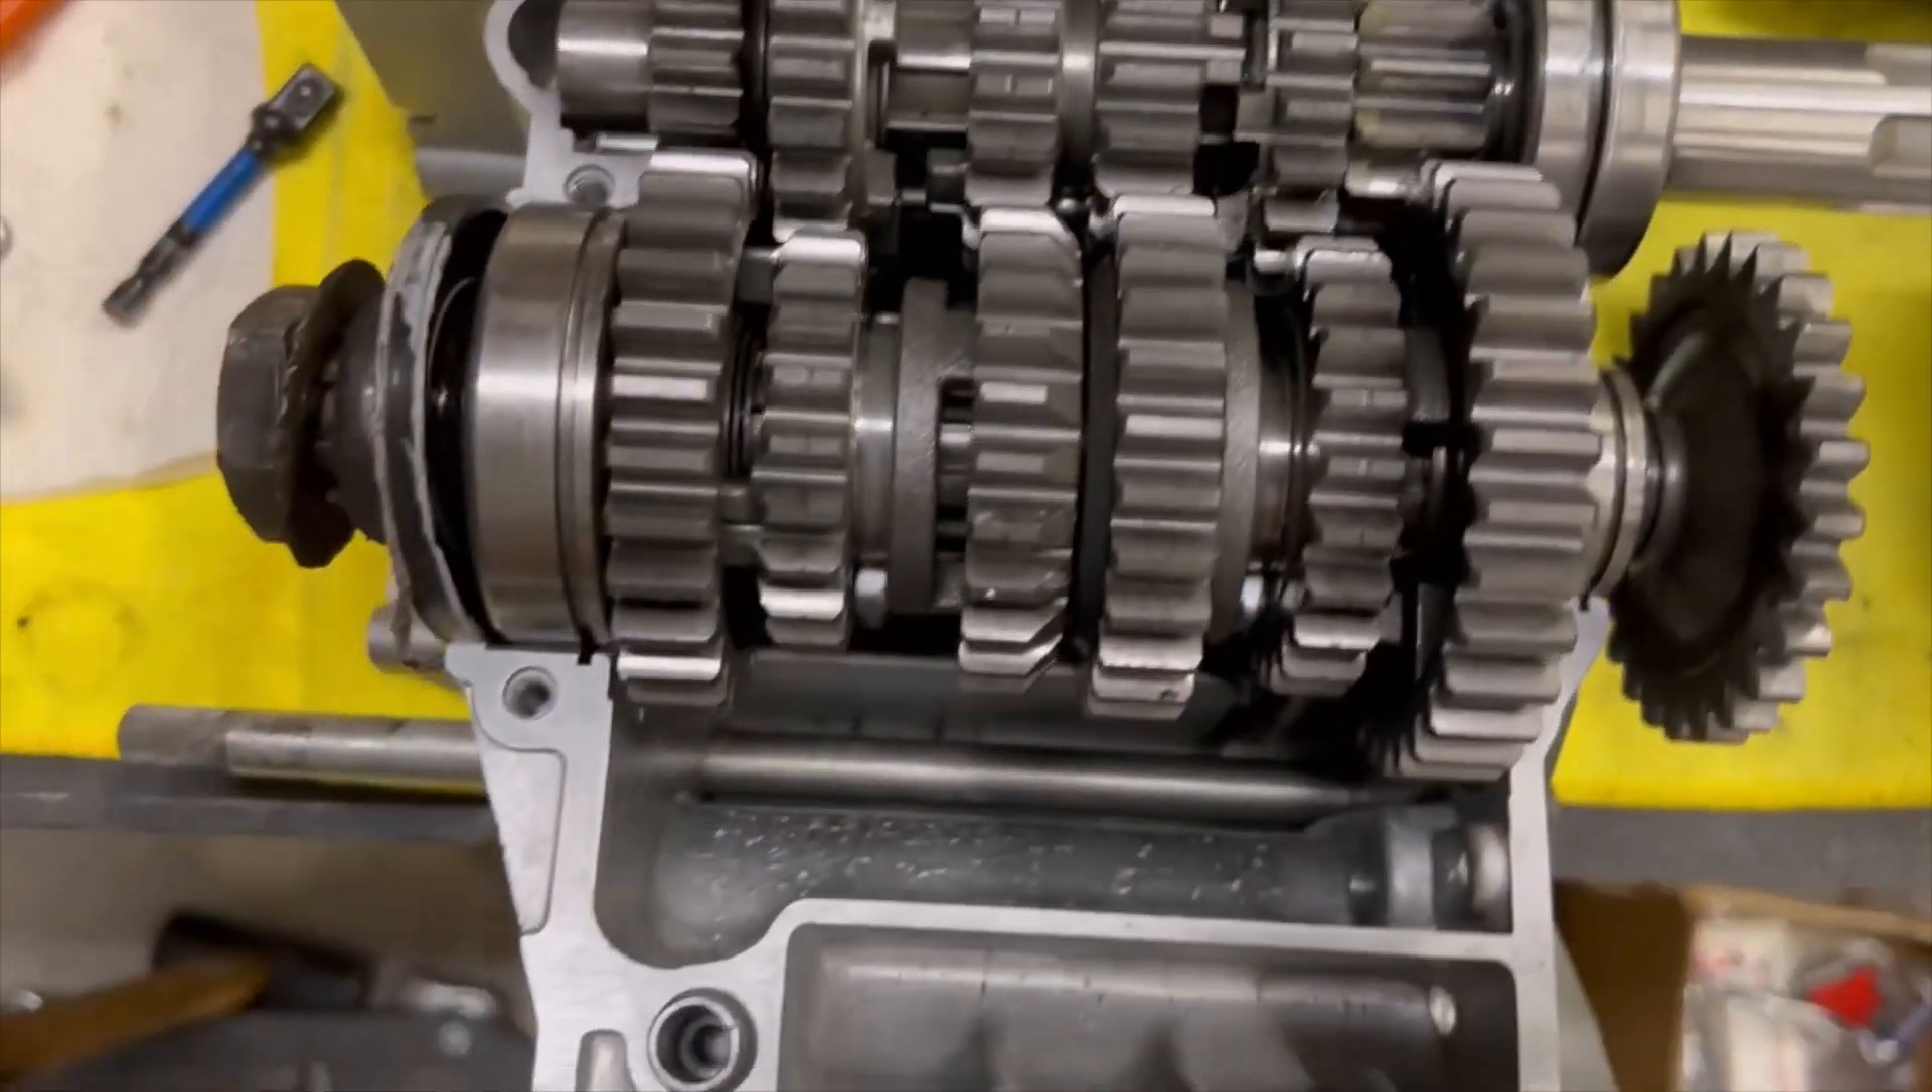So, I've transferred all of the transmission gears, and the outside parts that would hold everything together in the lower part of the case.